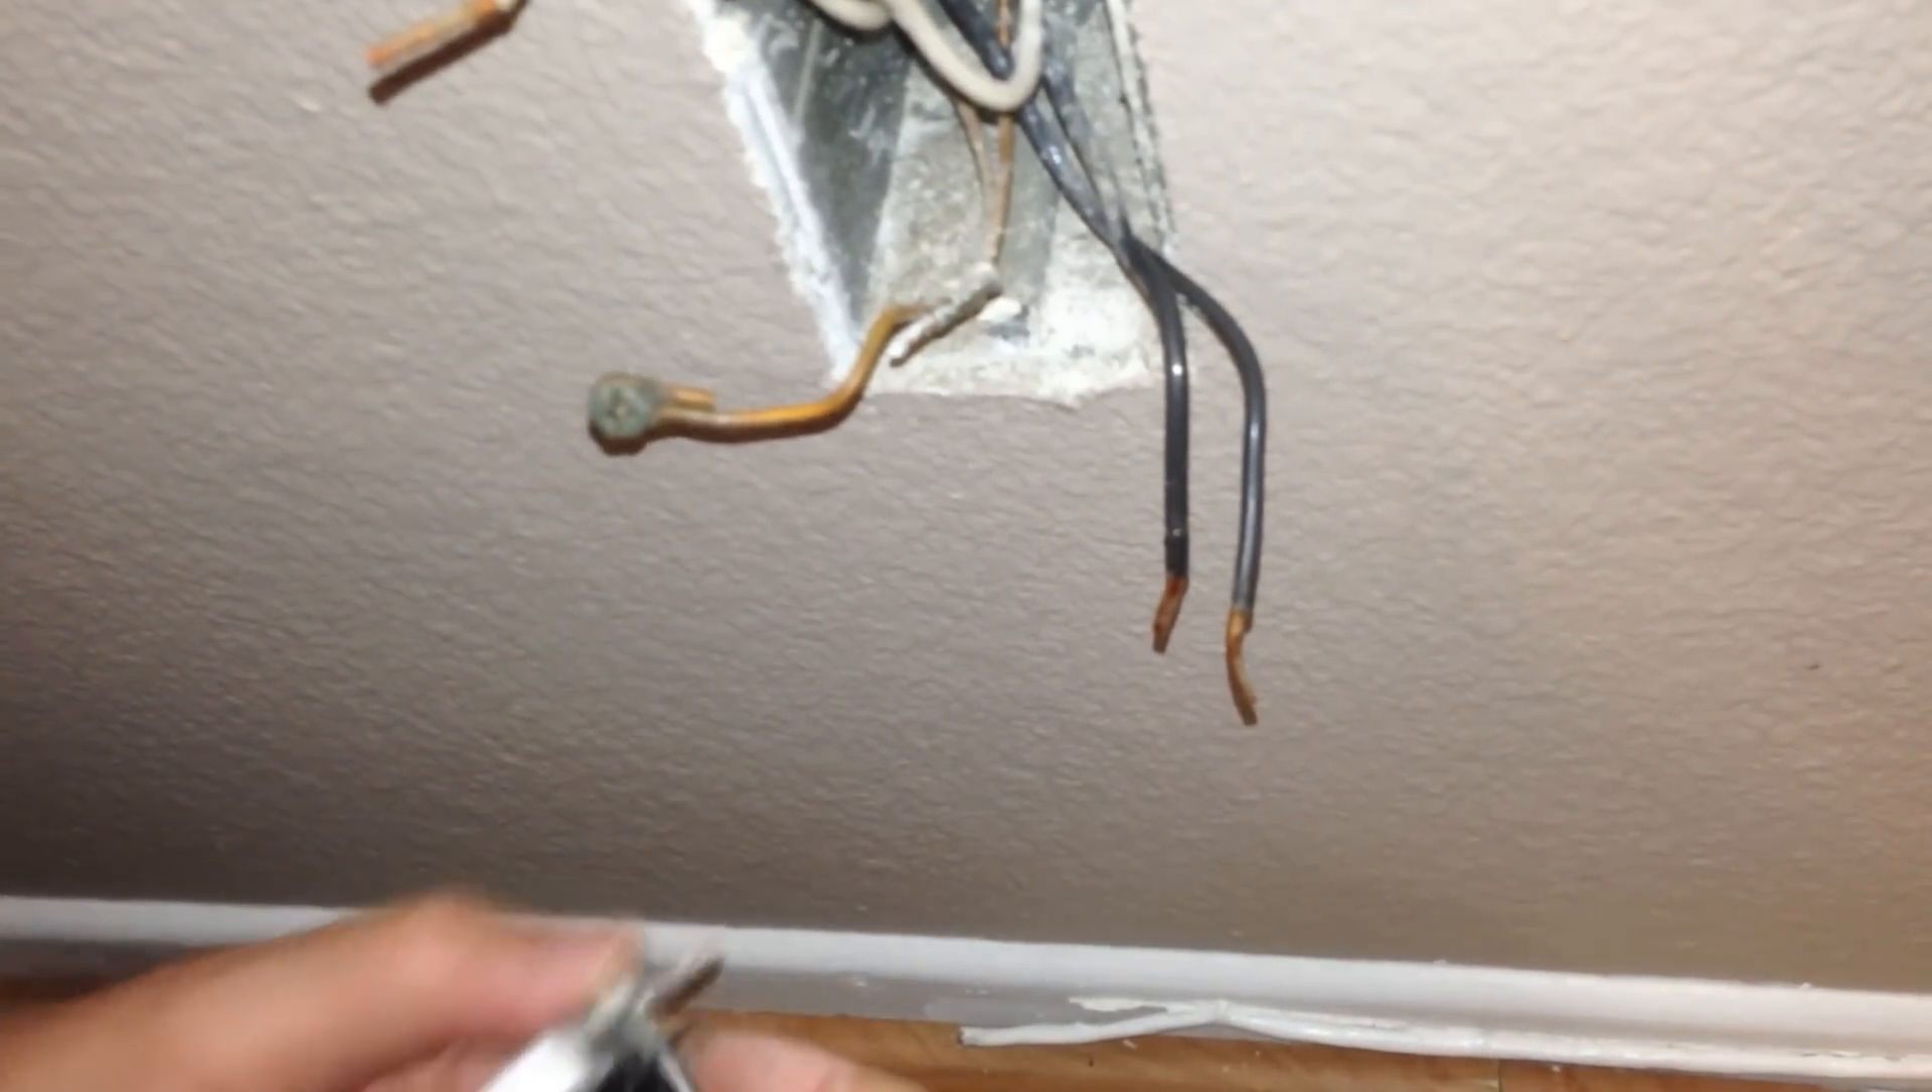So our socket is completely removed here.